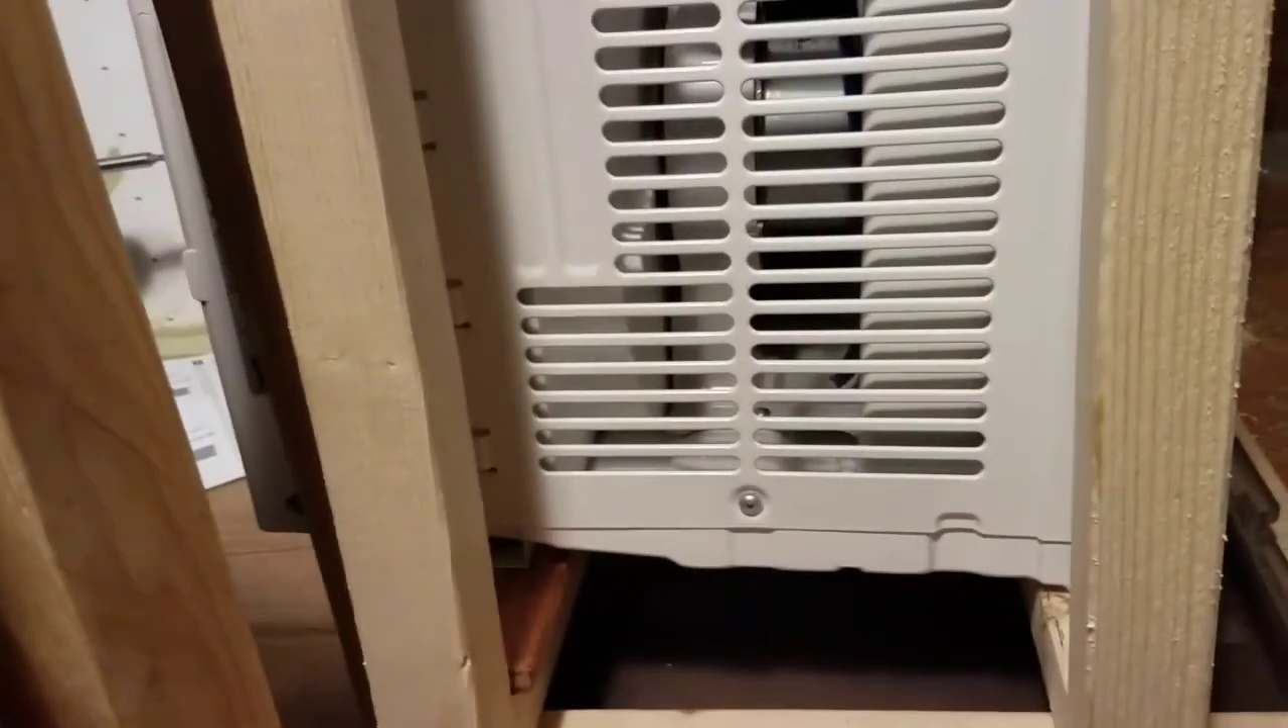Here's the unit sitting in the framing right now.